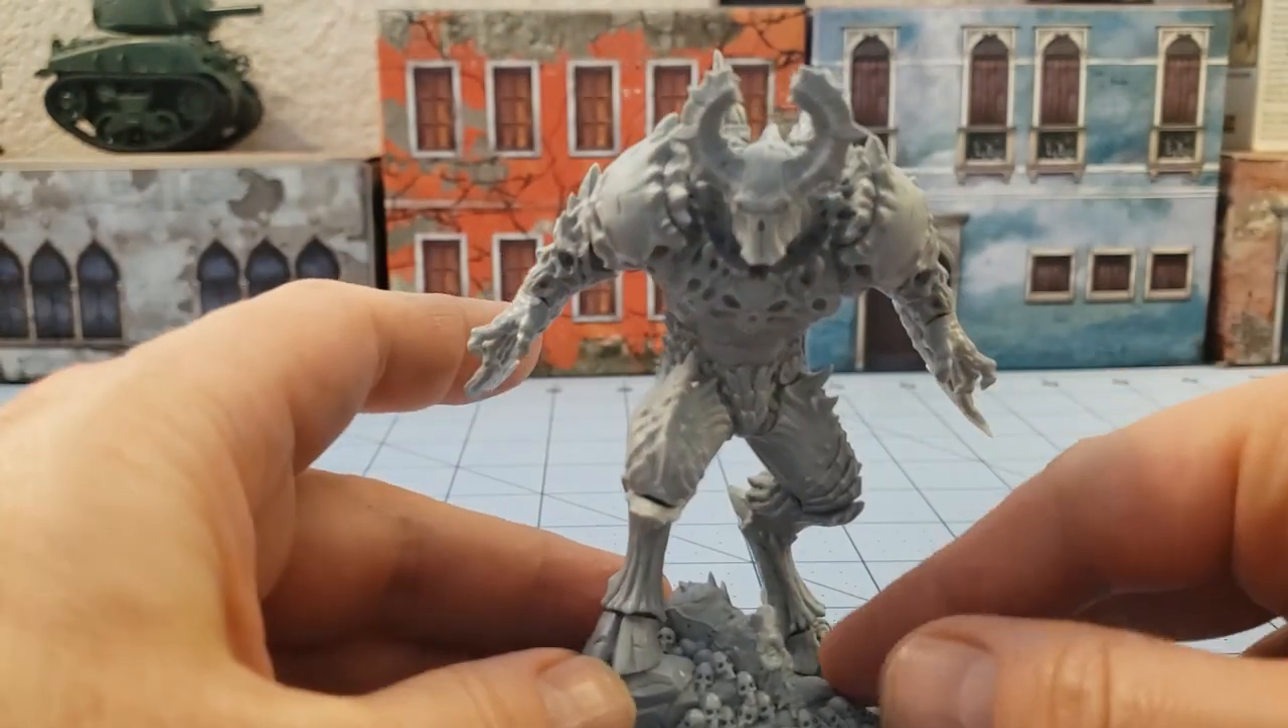So here is our Lord of Slaughter all put together.